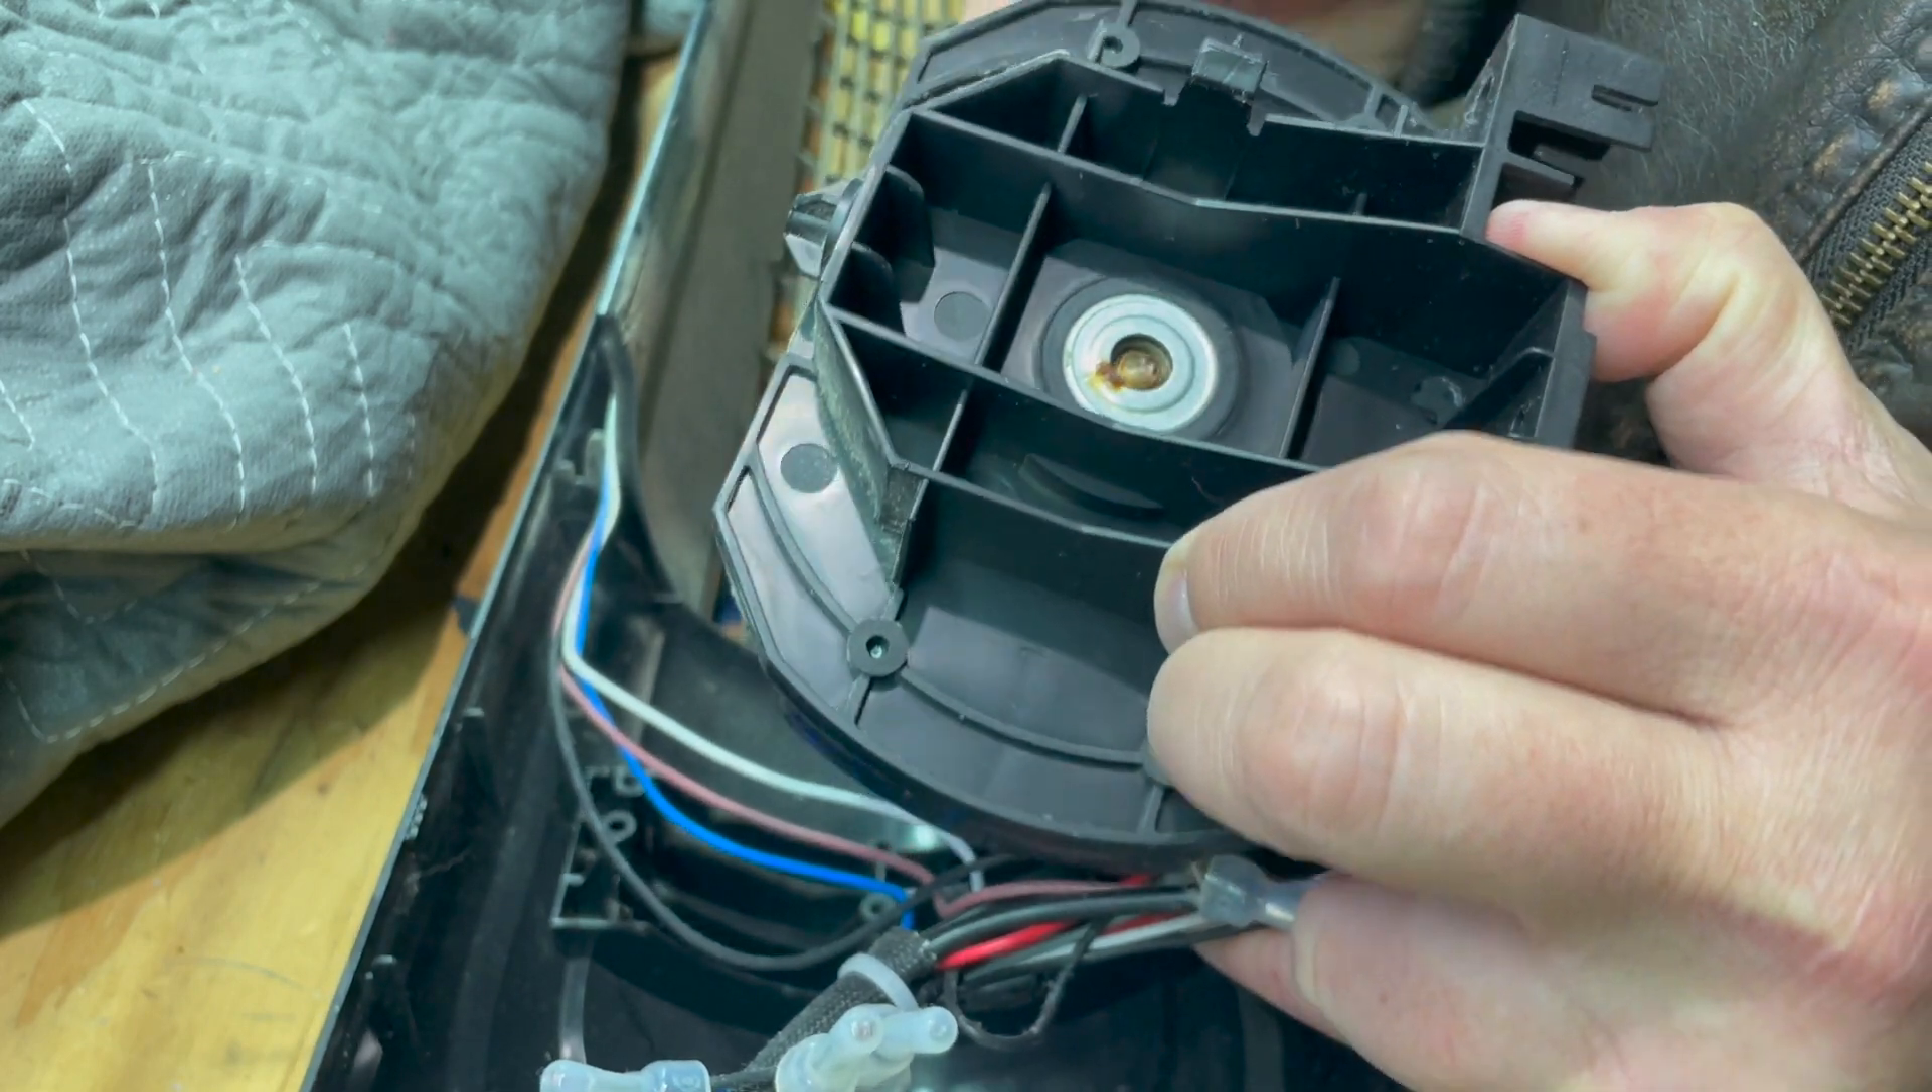Now we have full access to that loud little bearing.